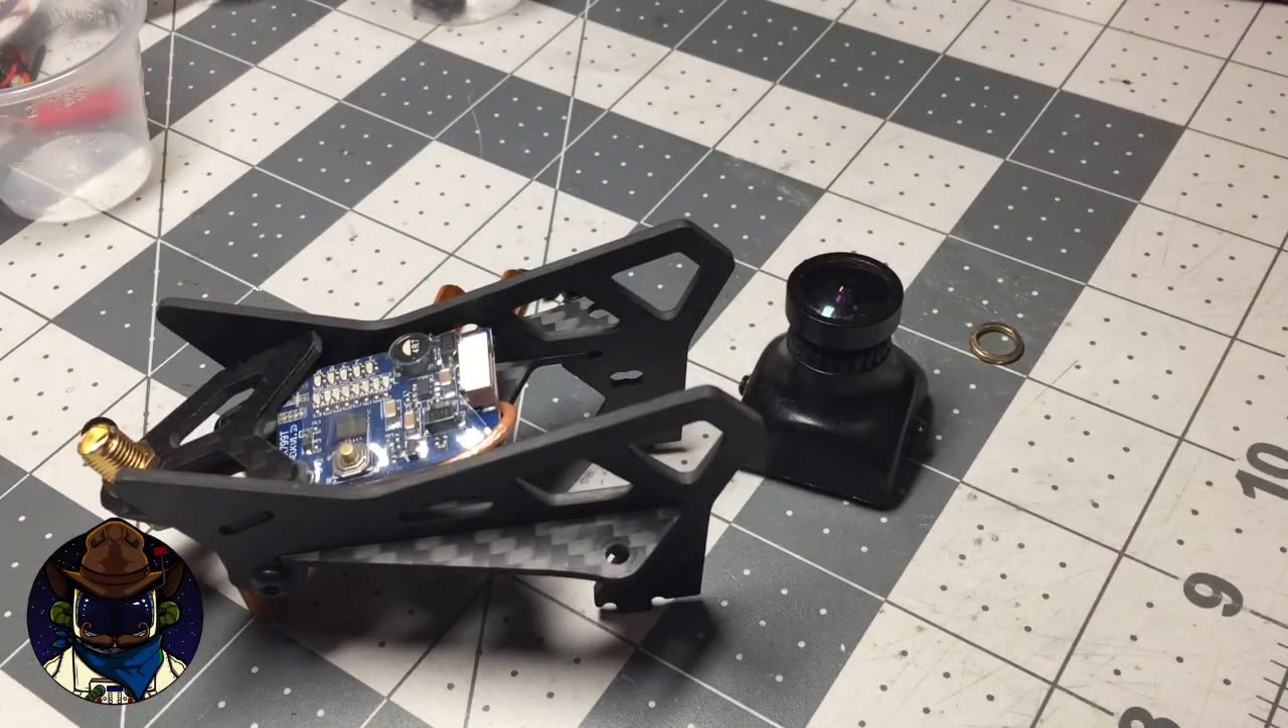And the last piece that we have to put in there is the camera.